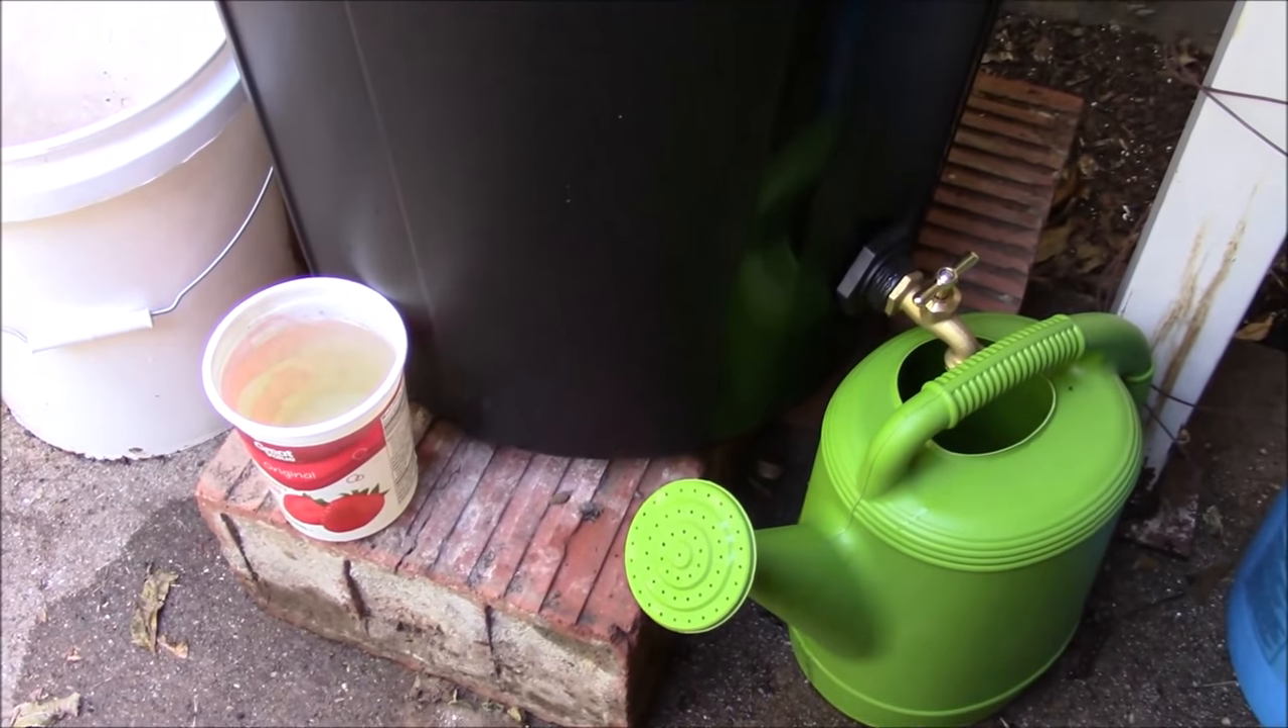I got the rain barrel up on top of these blocks to where I can get the watering cans underneath.